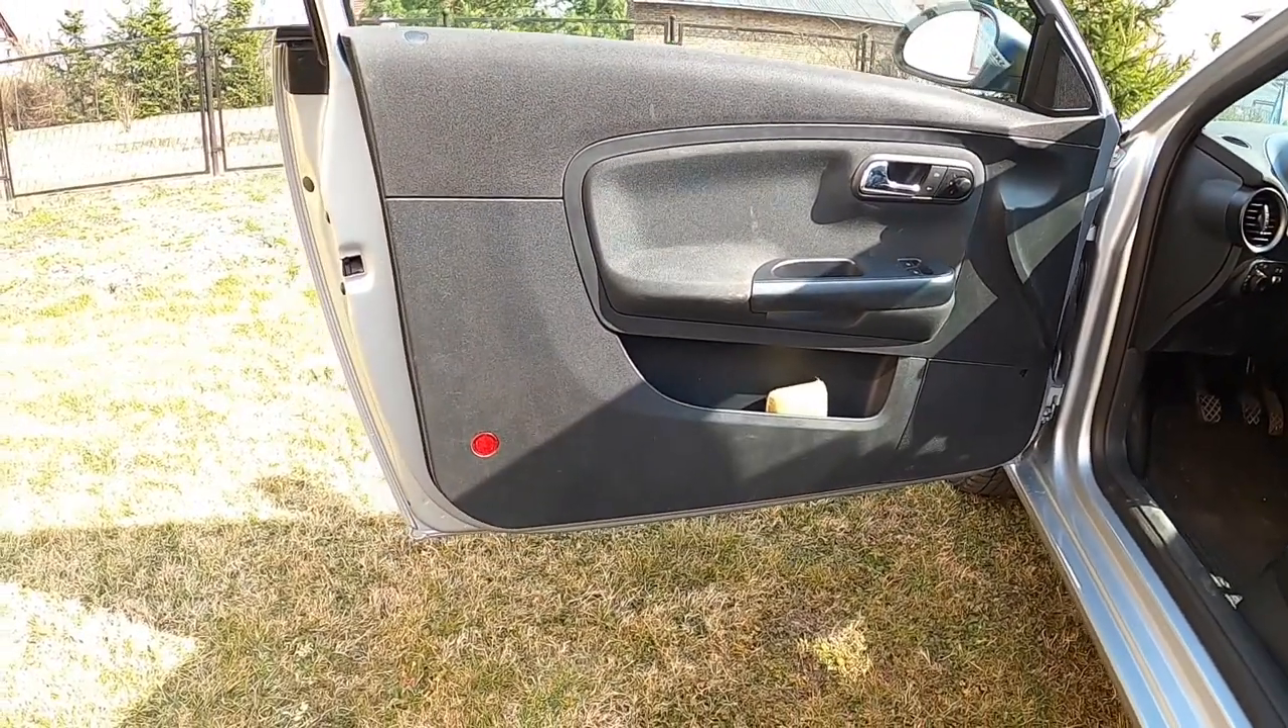I boczek jest już założony elegancko. Także jak widzicie. Boczek już jest na swoim miejscu.